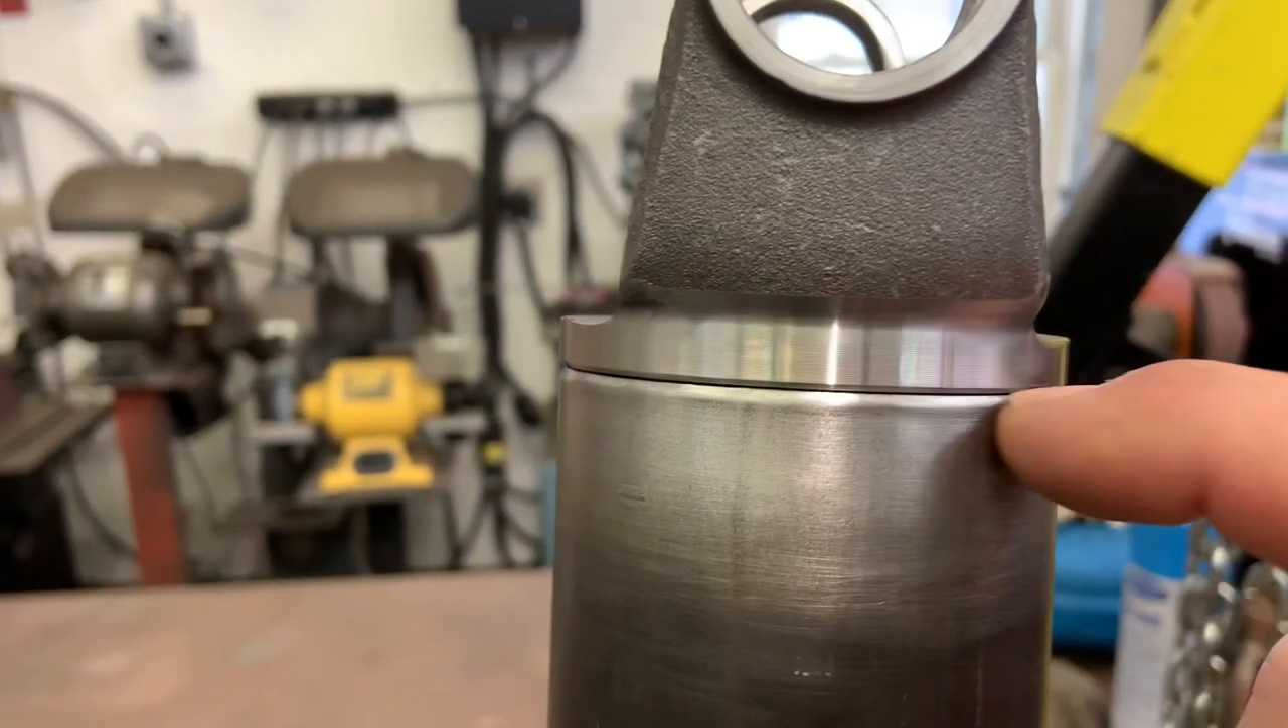Now I have a perfectly machined square edge against my perfectly square shaft.